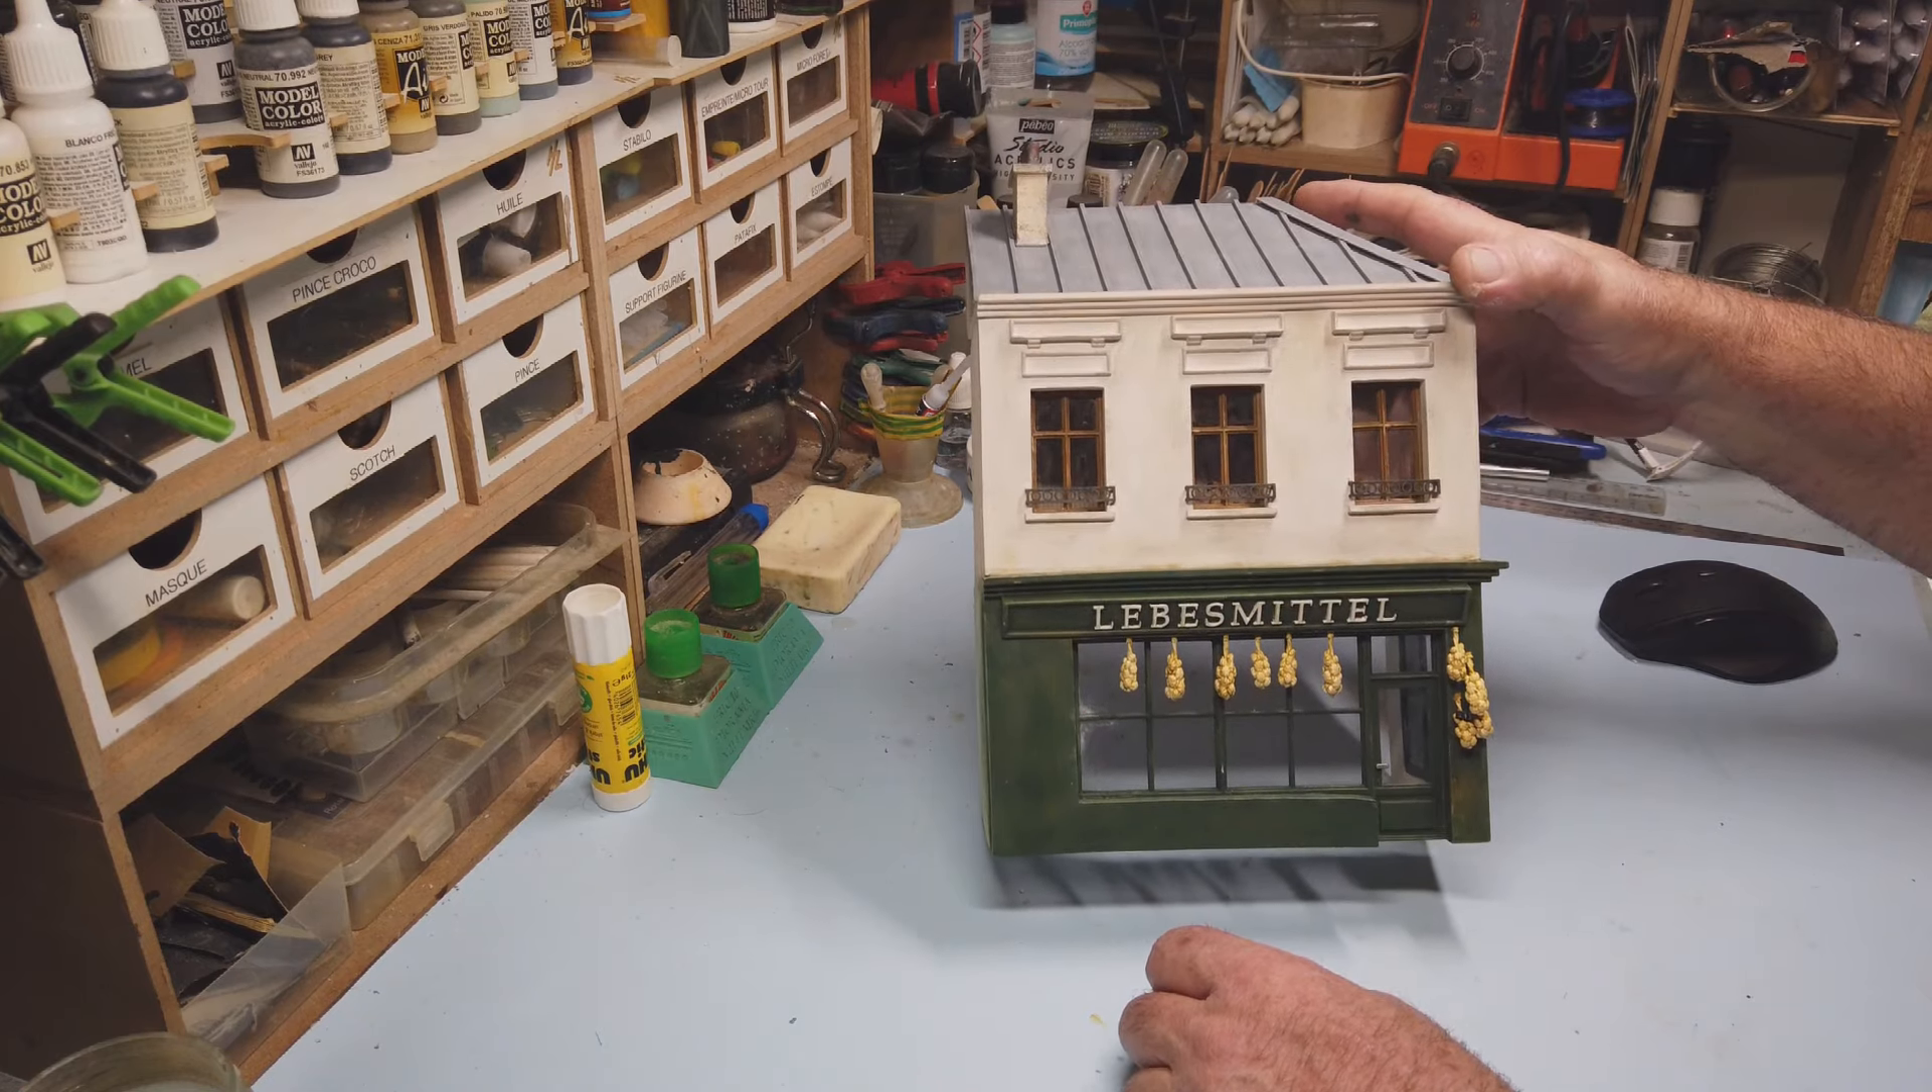Donc j'ai posé la toiture les petites rambardes devant les fenêtres les gardes-corps.